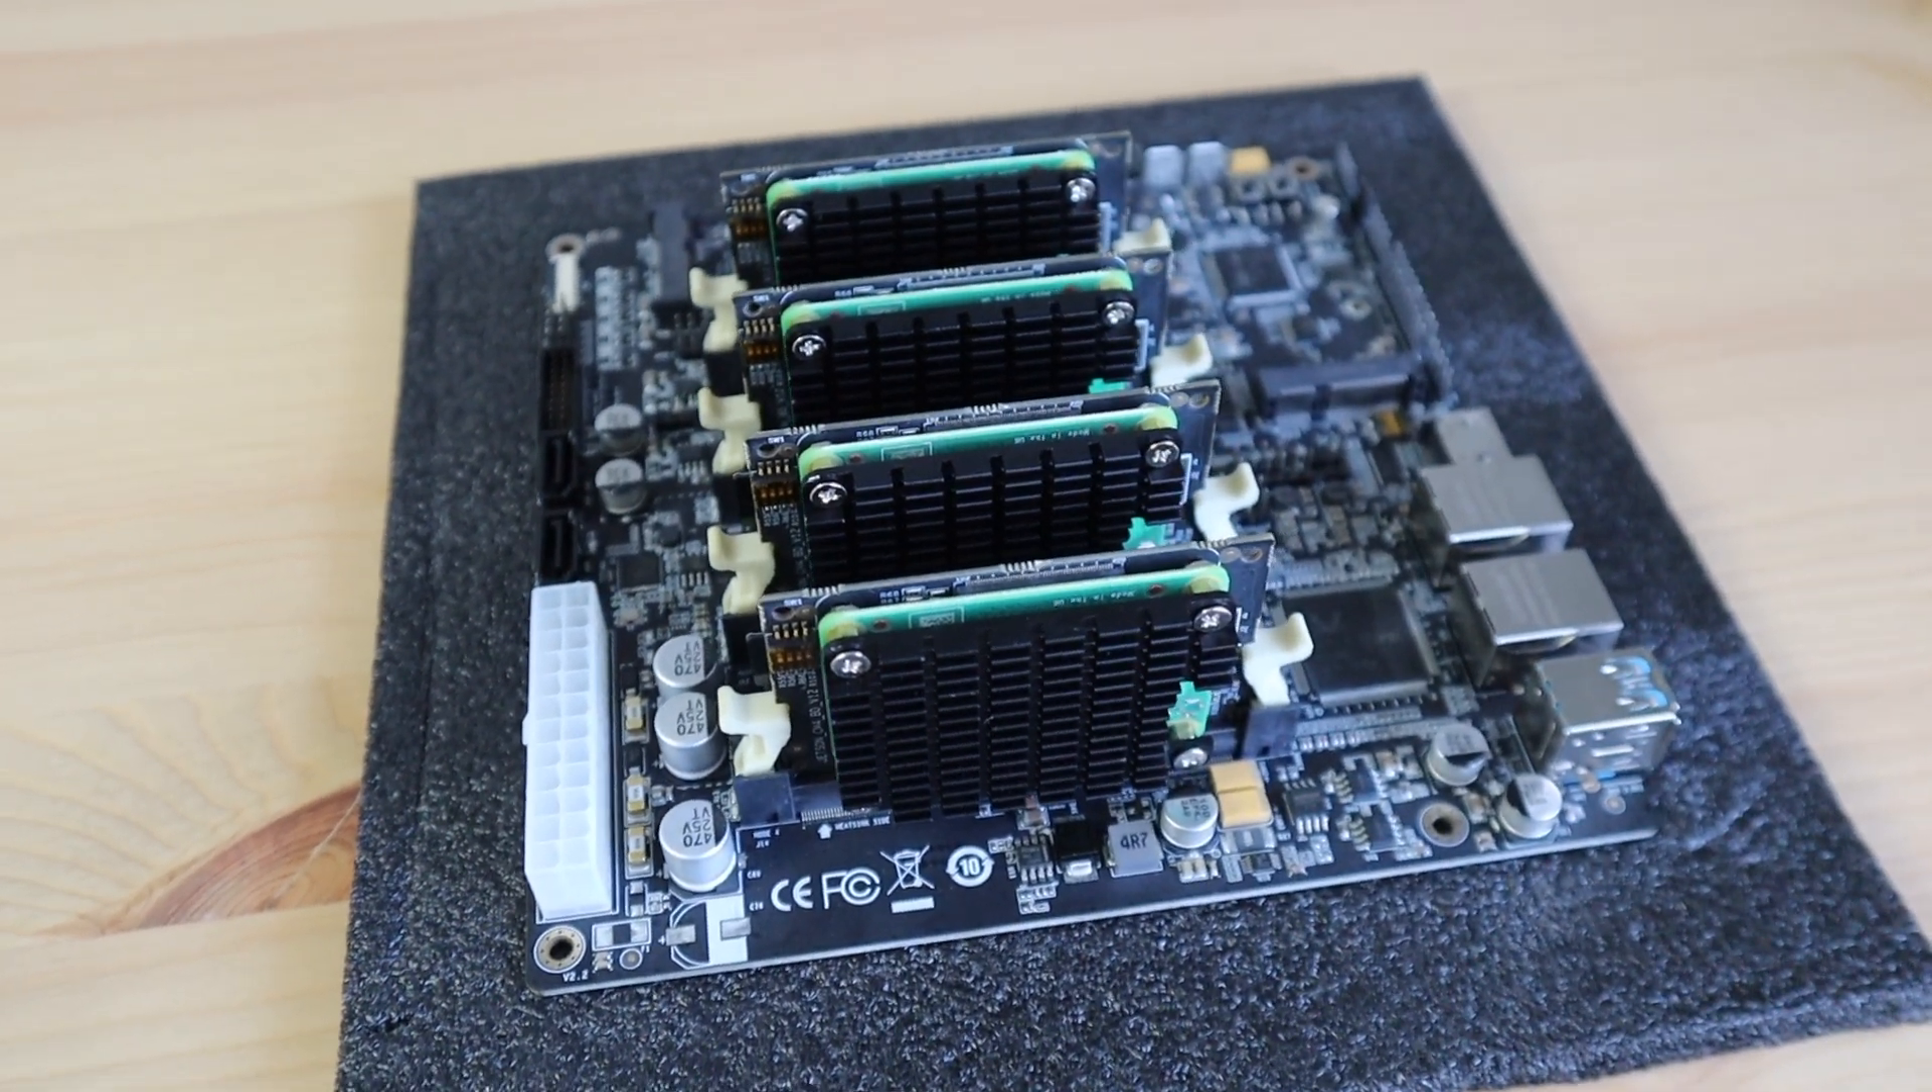With that done, our cluster is basically assembled. All we need to do to finish it off is to plug in a power supply and an Ethernet cable.